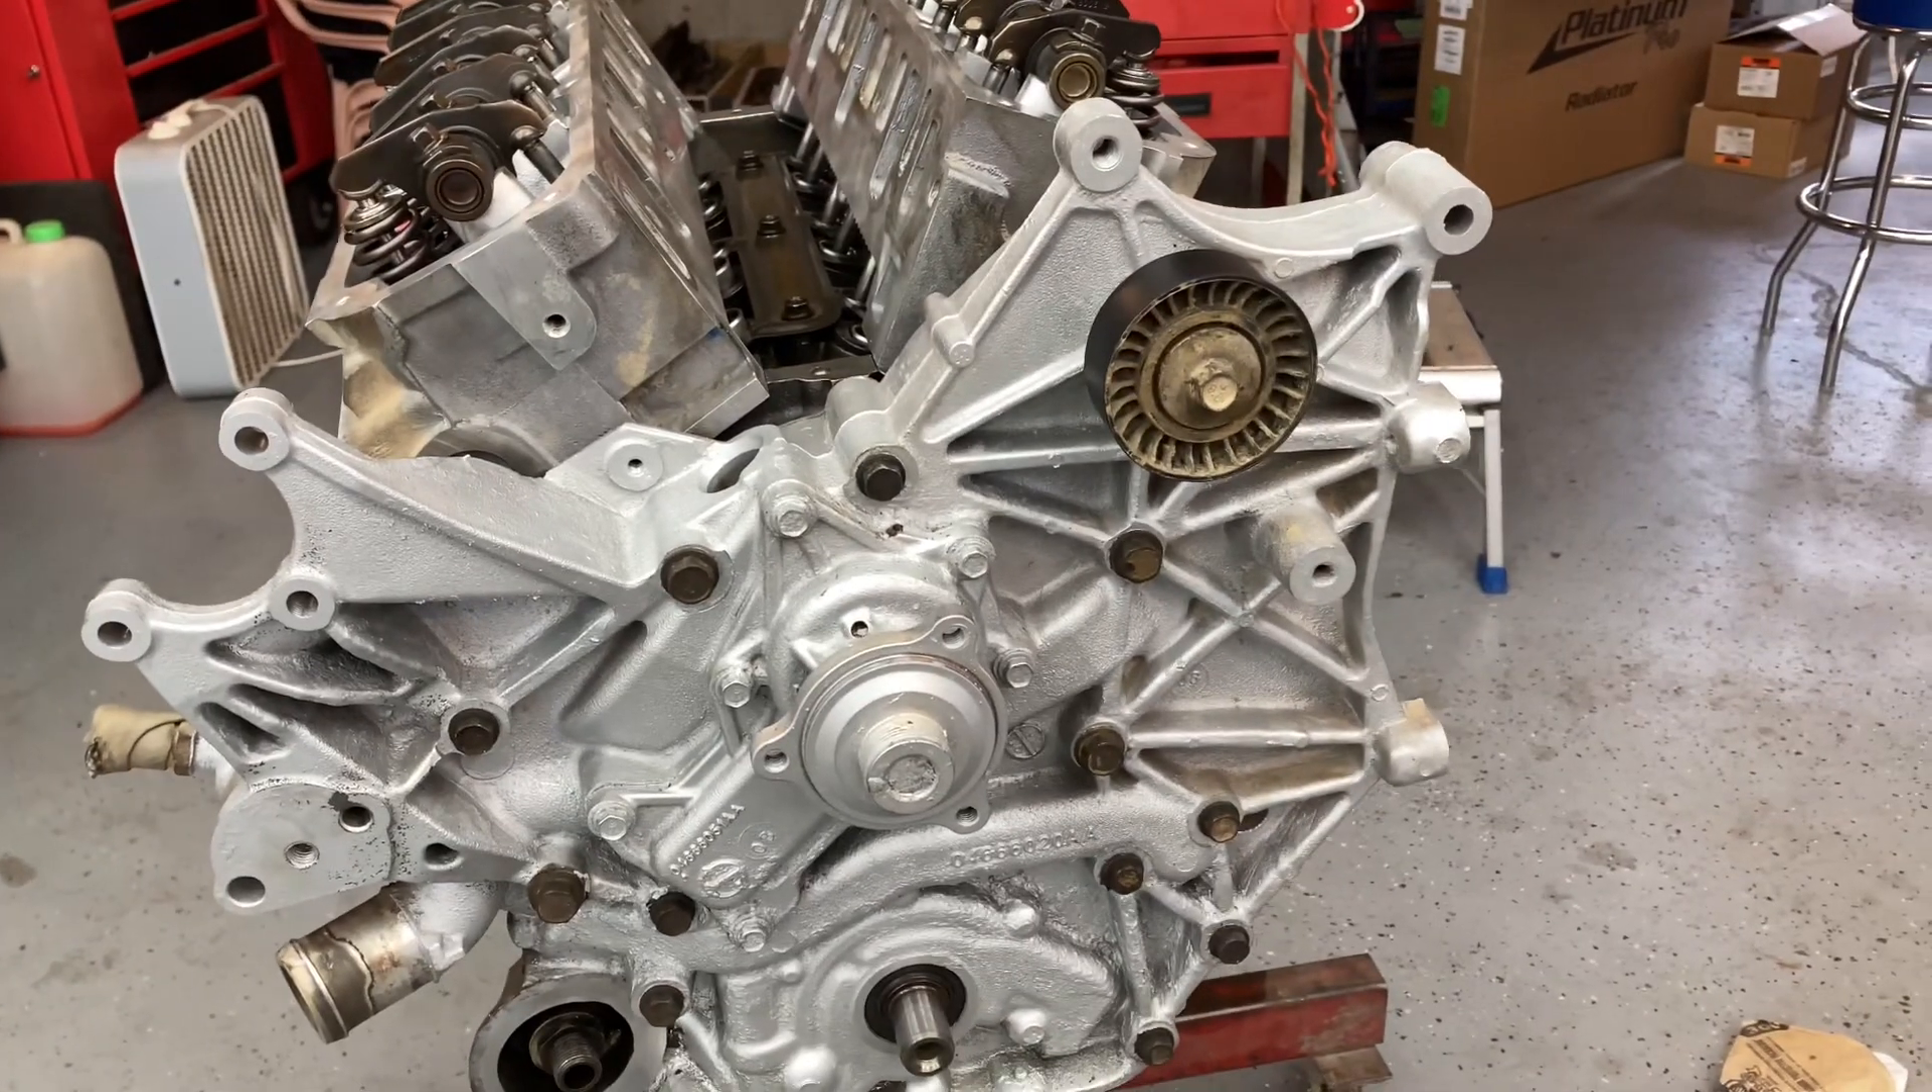Alright, just got the timing cover on, and, um, tightened all the bolts.